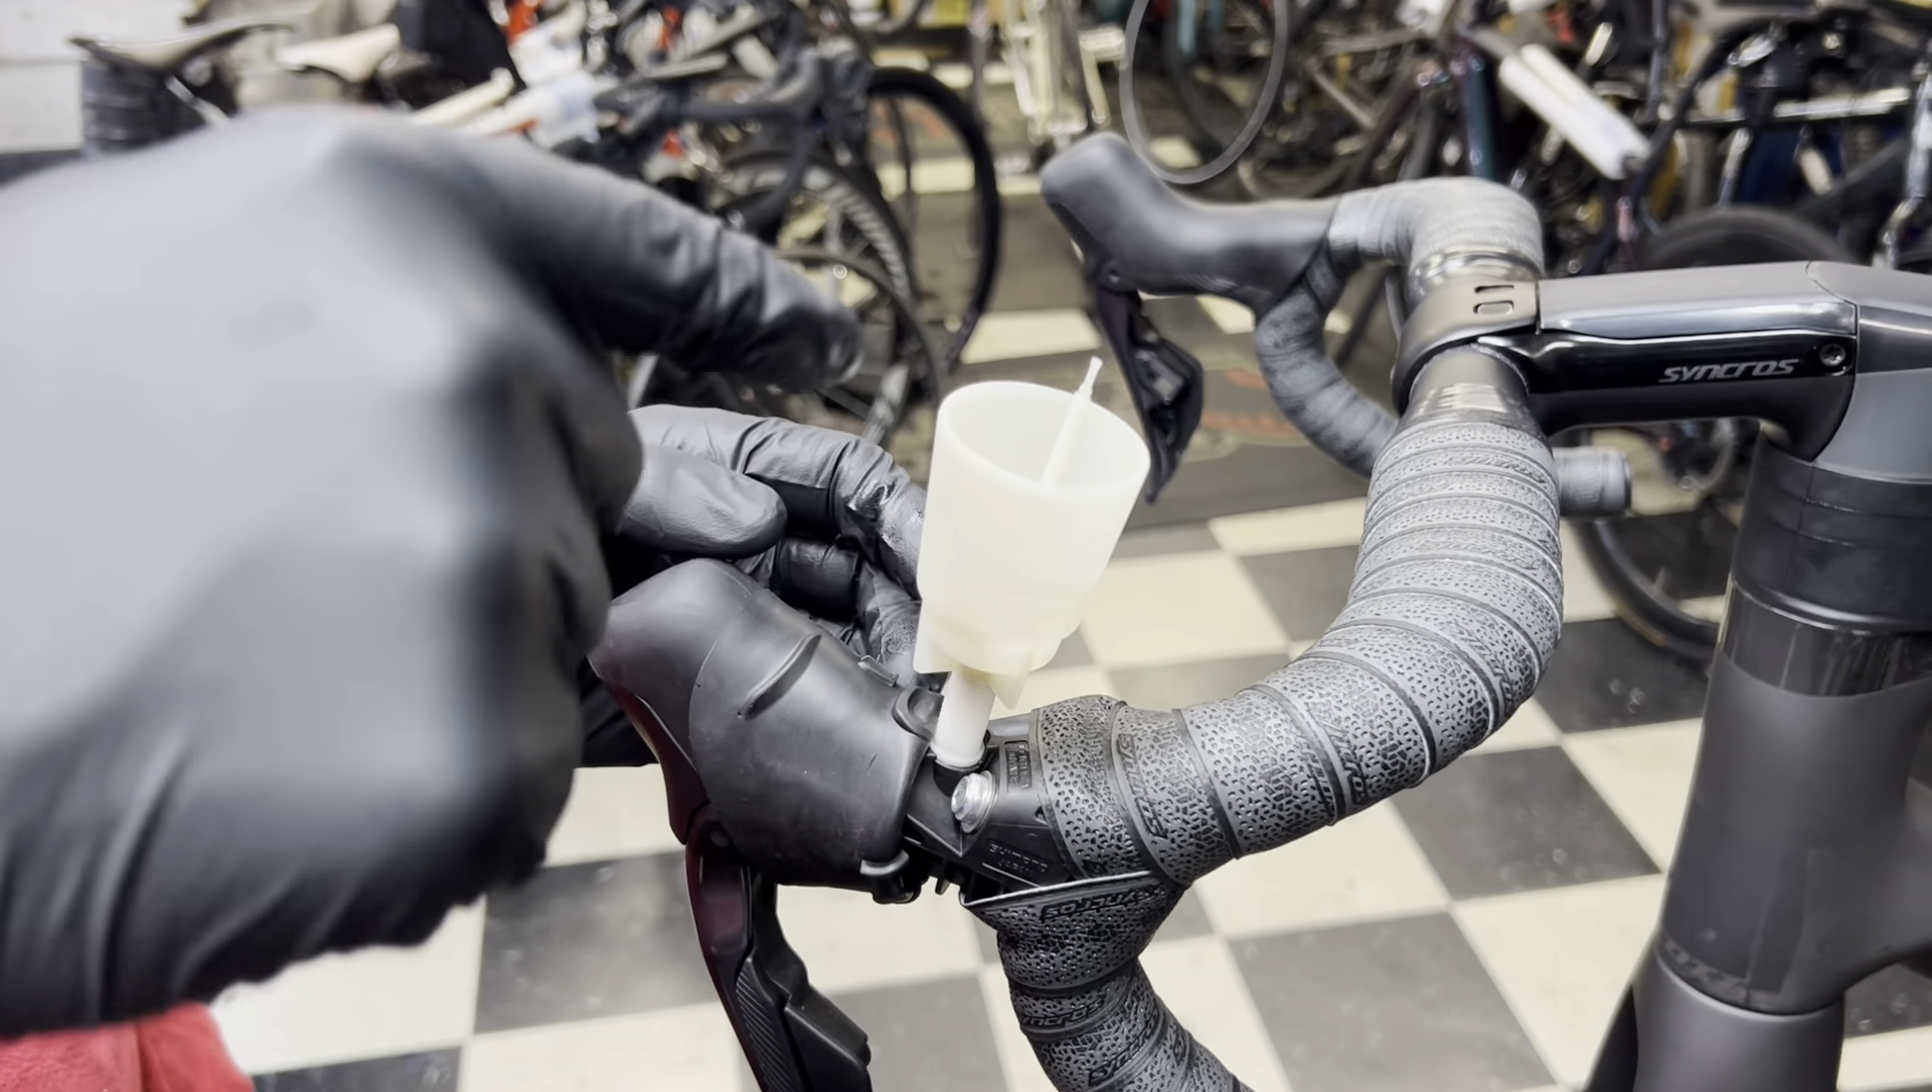Now that we have our adapter on with the cup we're good to go.